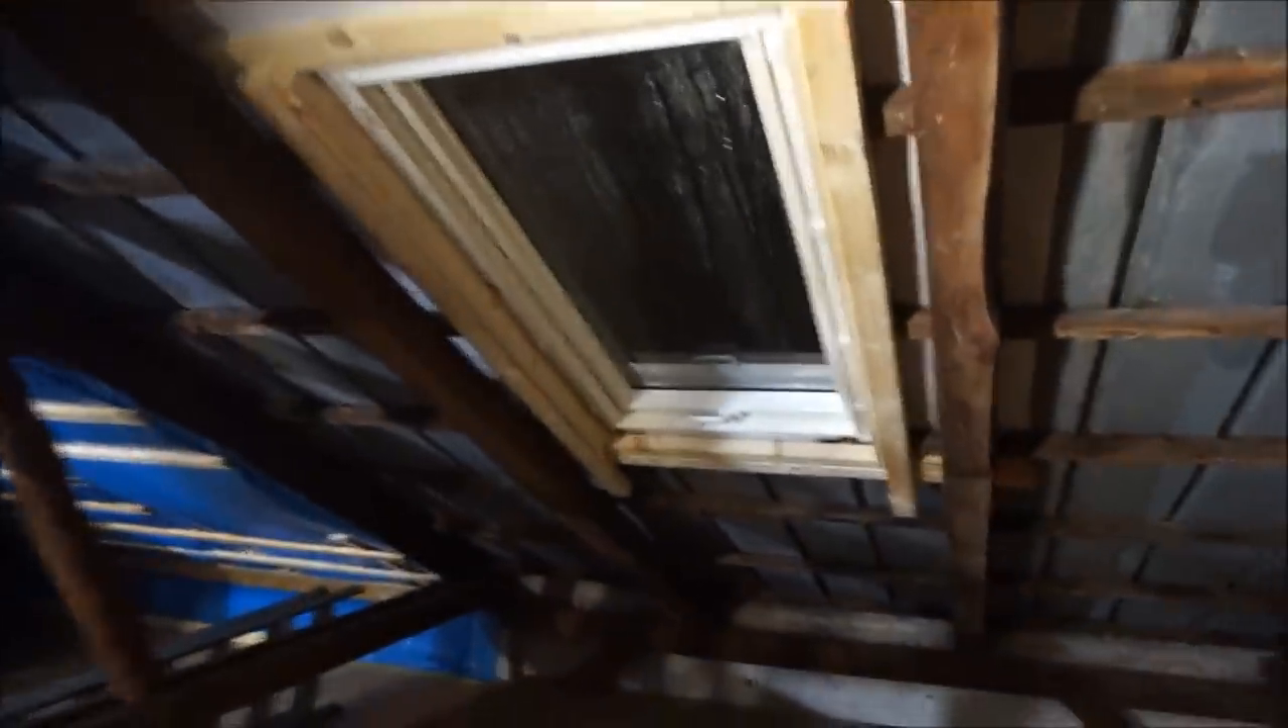Hier haben wir das erste Fenster drin, im Kinderzimmer.